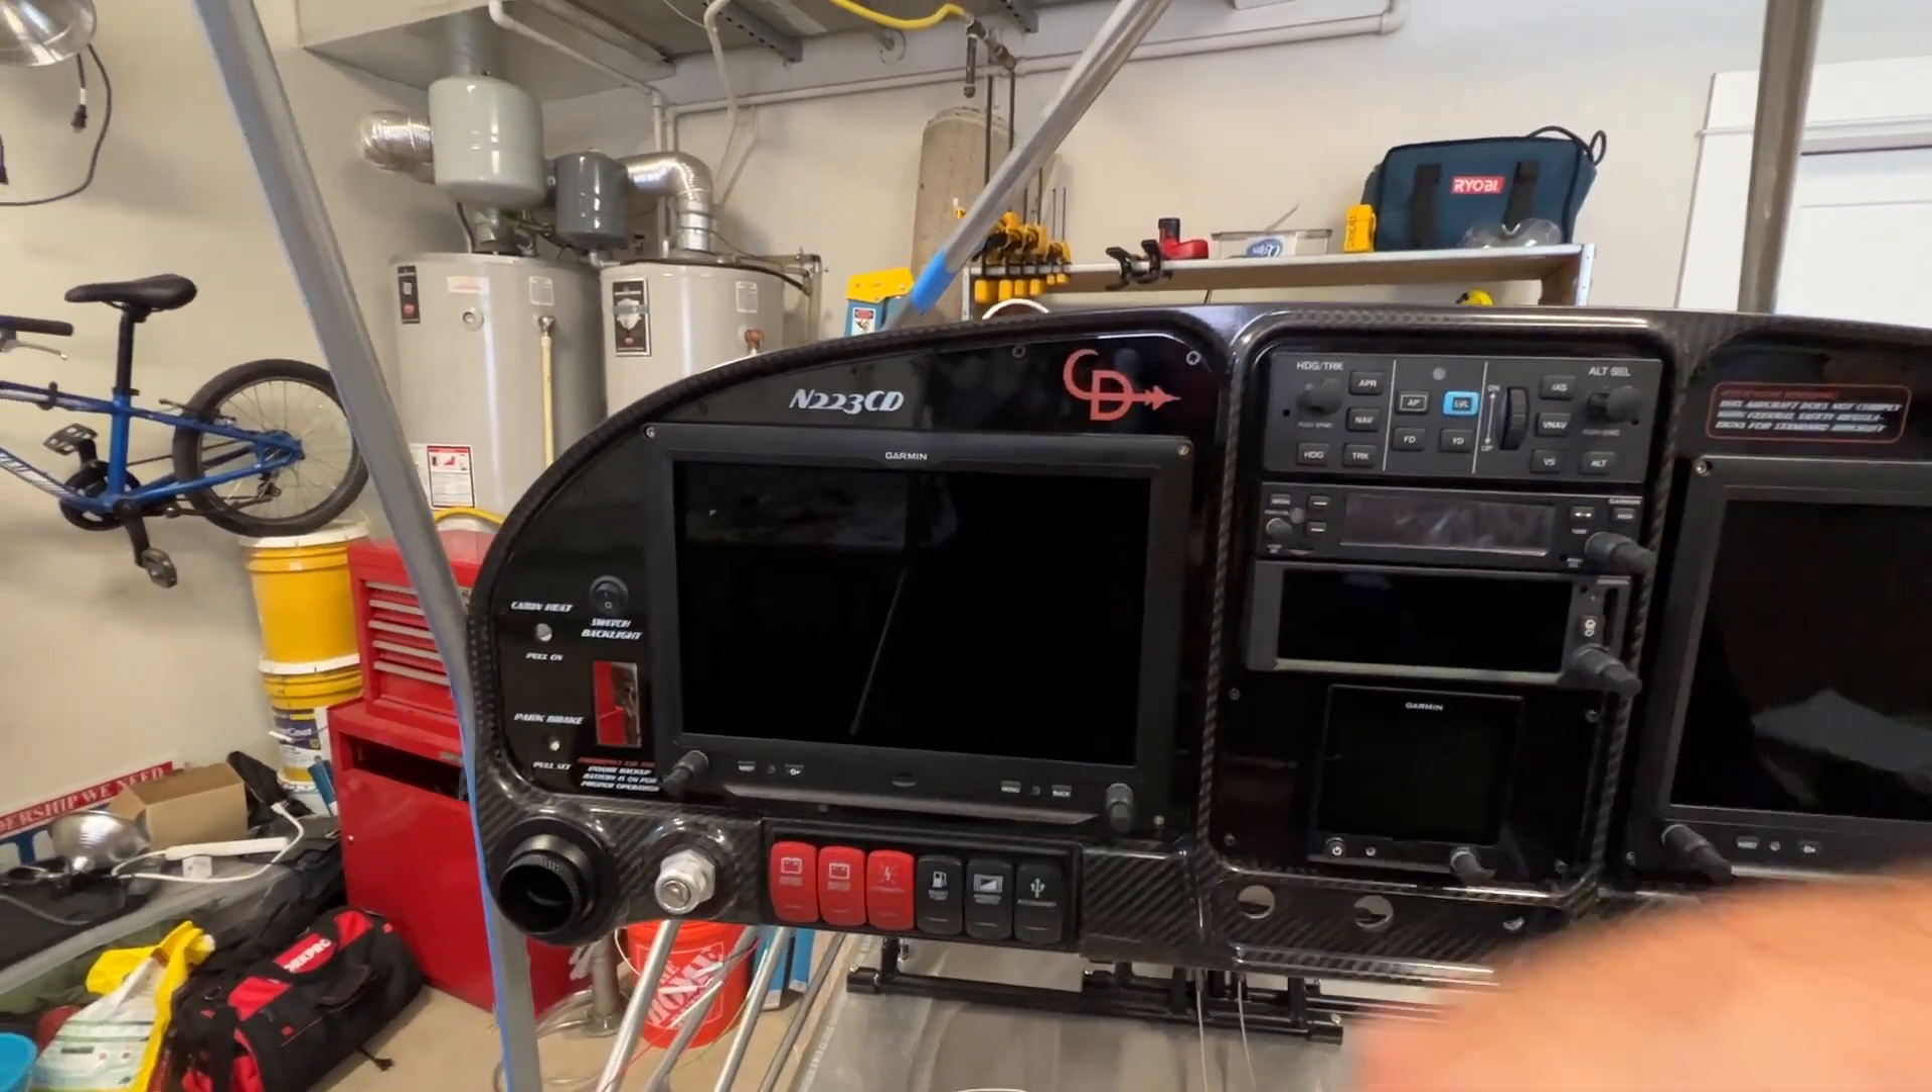The N number is no longer chopped off by the top of the G3X touch frame.